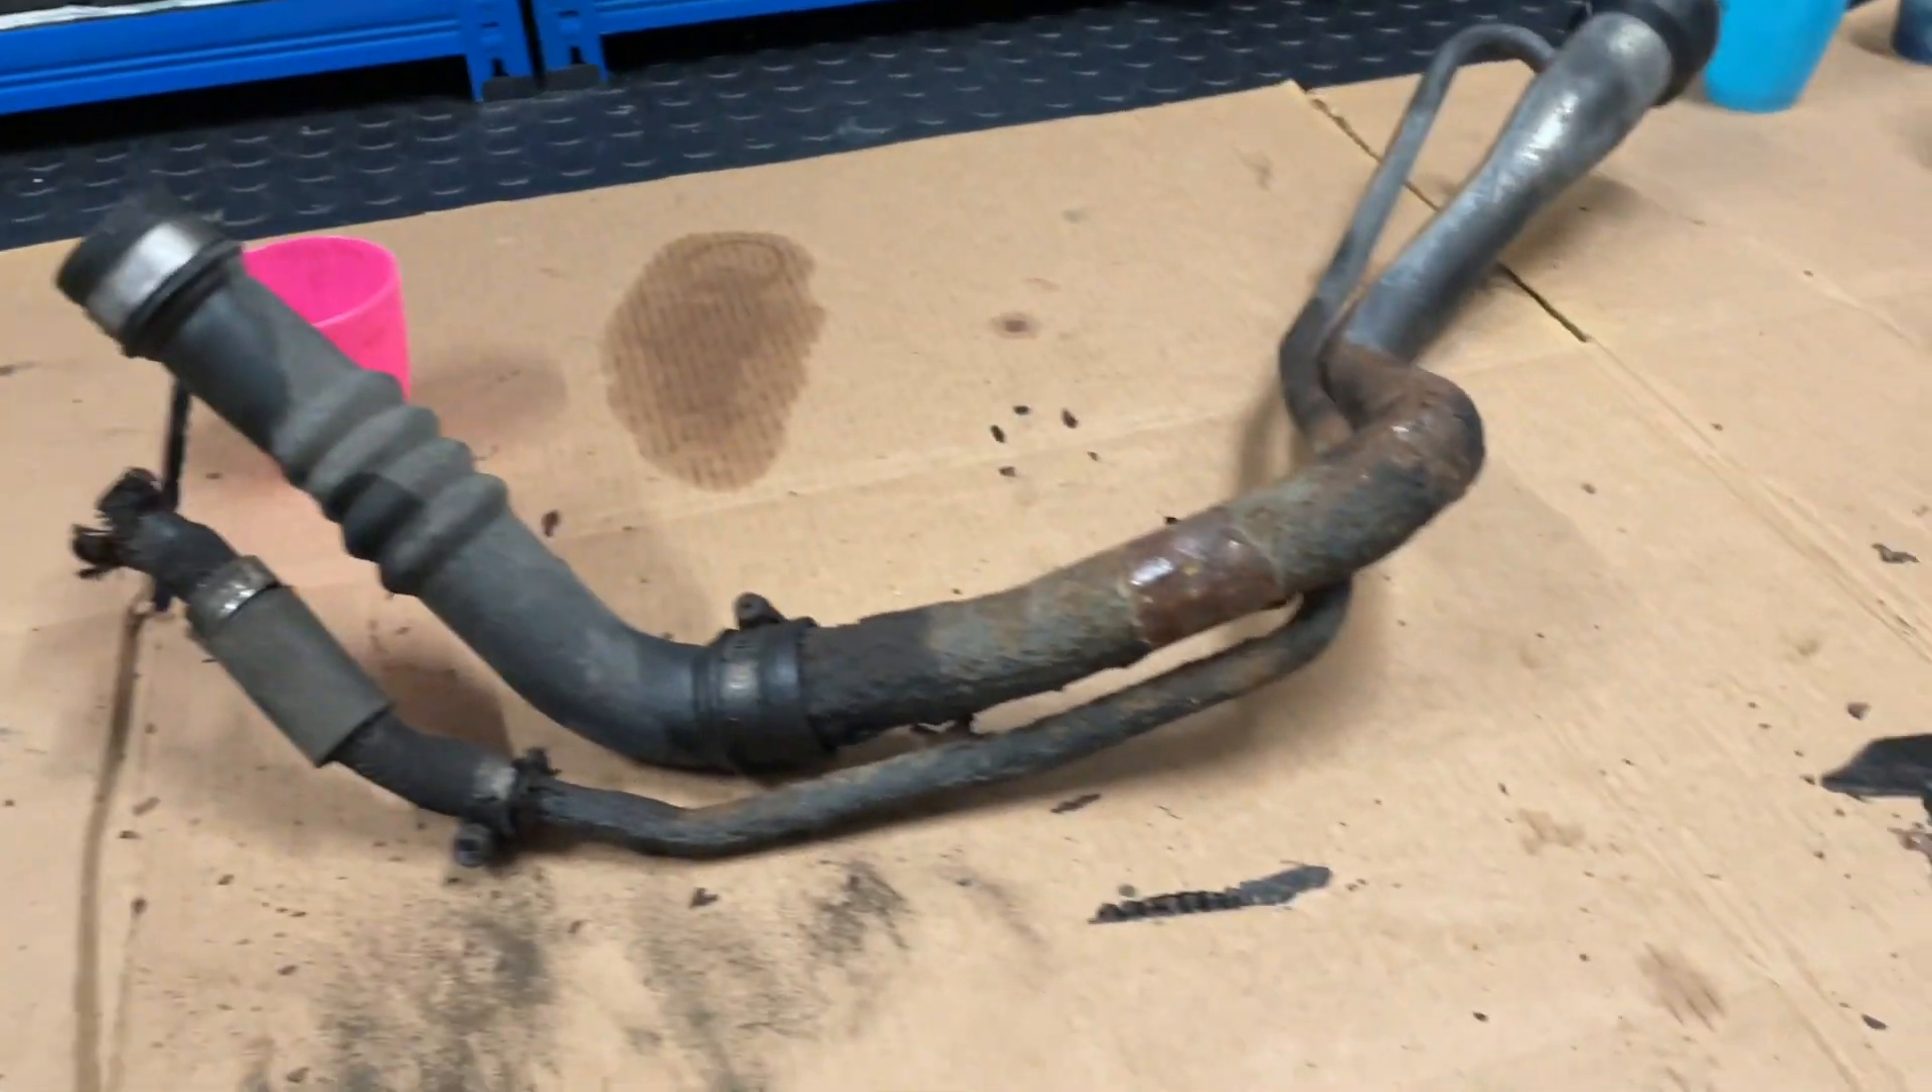I've taken out the old fuel filler neck.